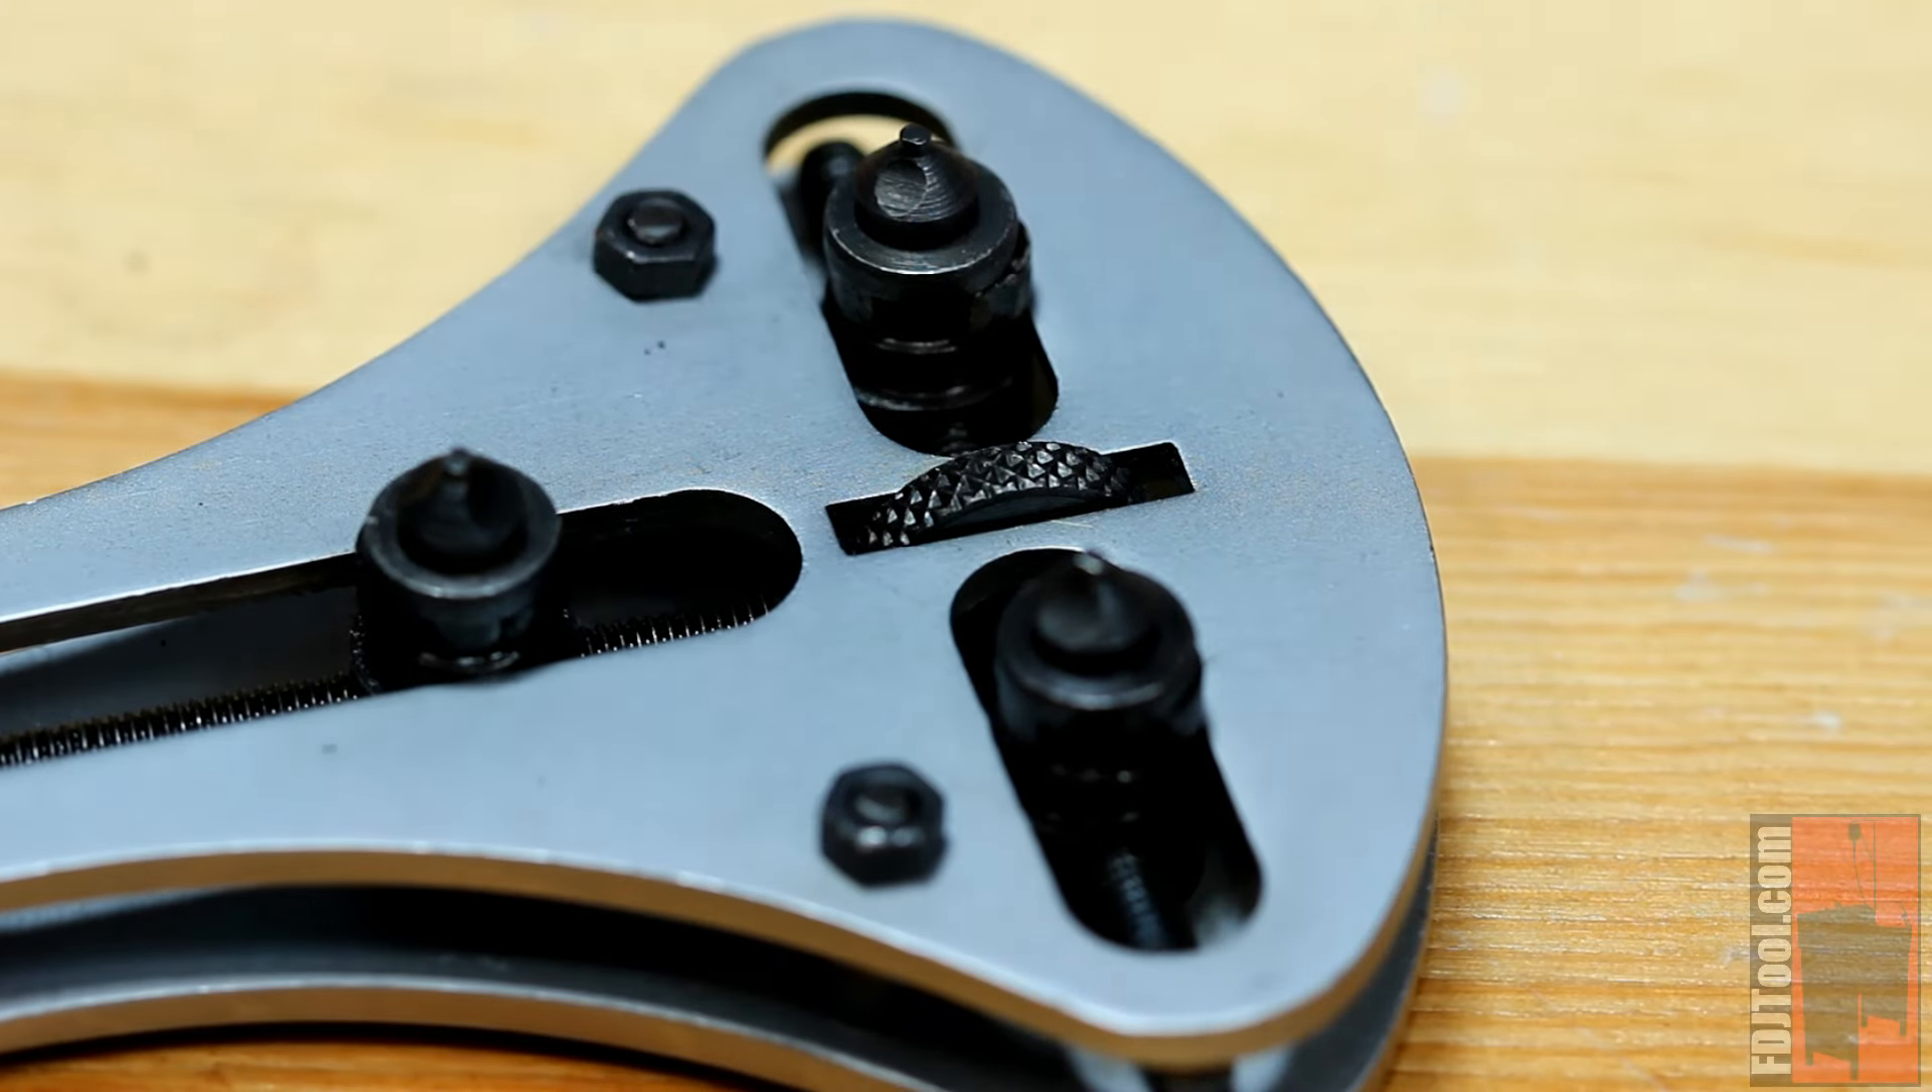So now I've got my three pins in place and they're all held in by friction.